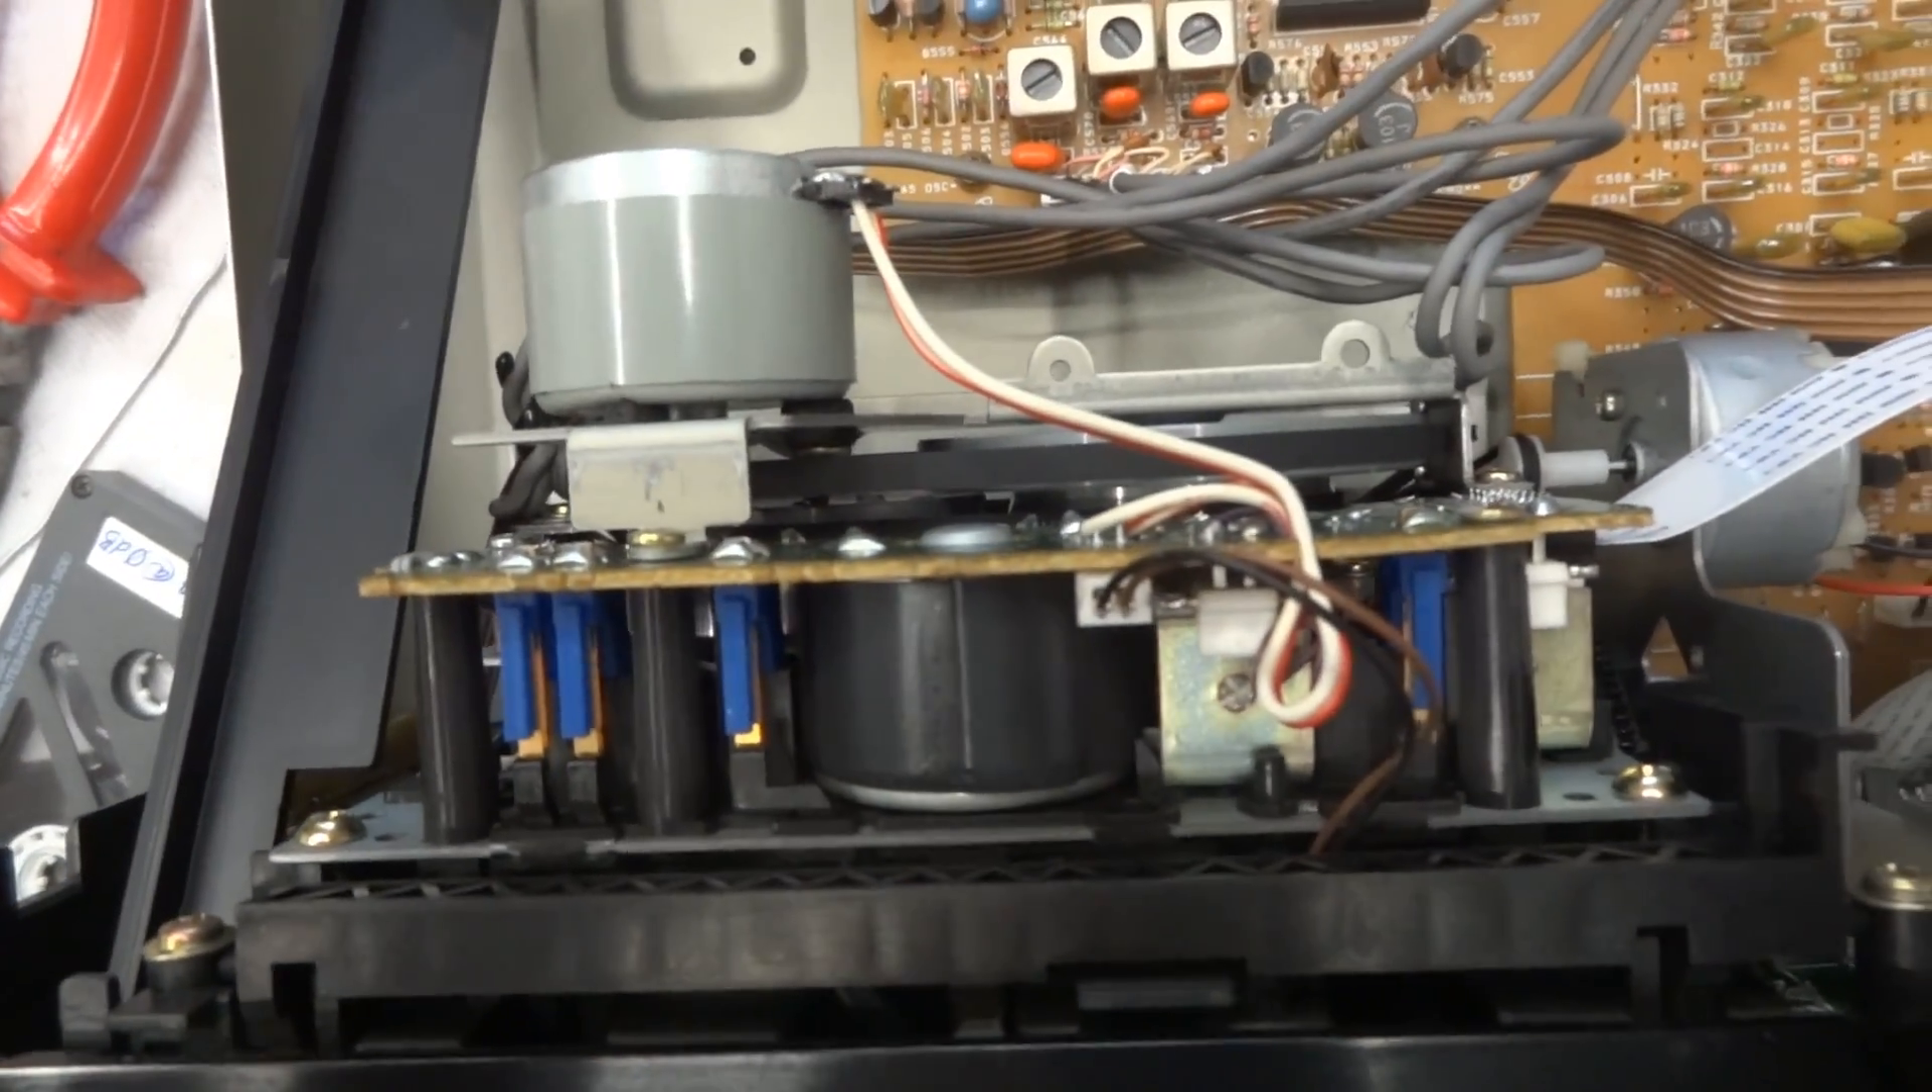The mechanism is now back in the cassette deck.